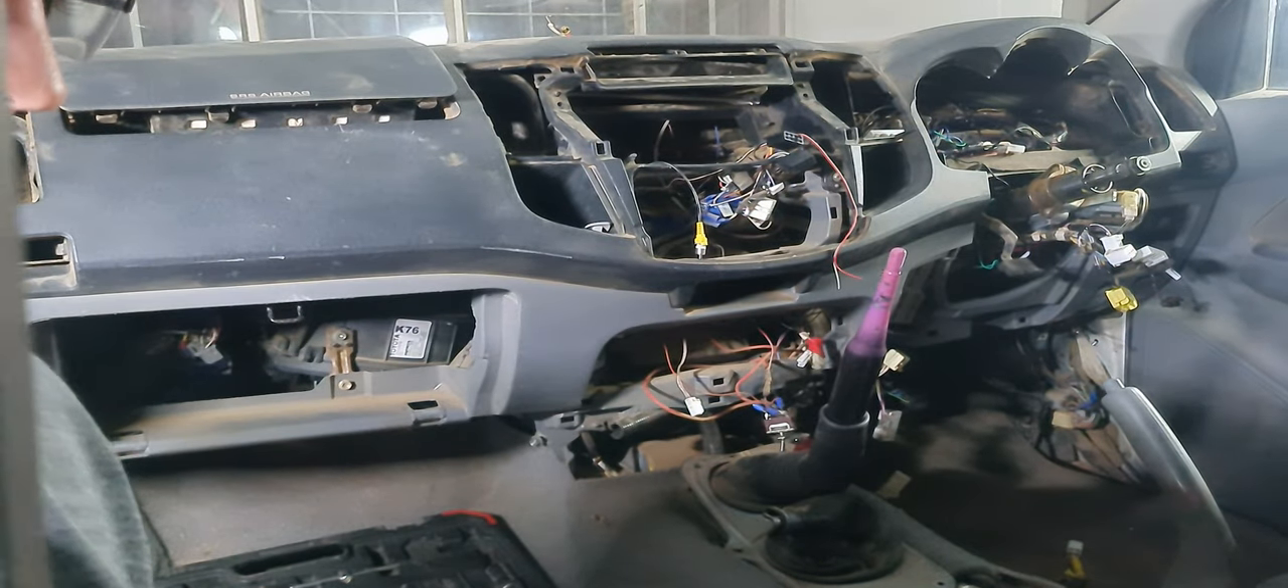As you can see all the clusters and everything has been removed.